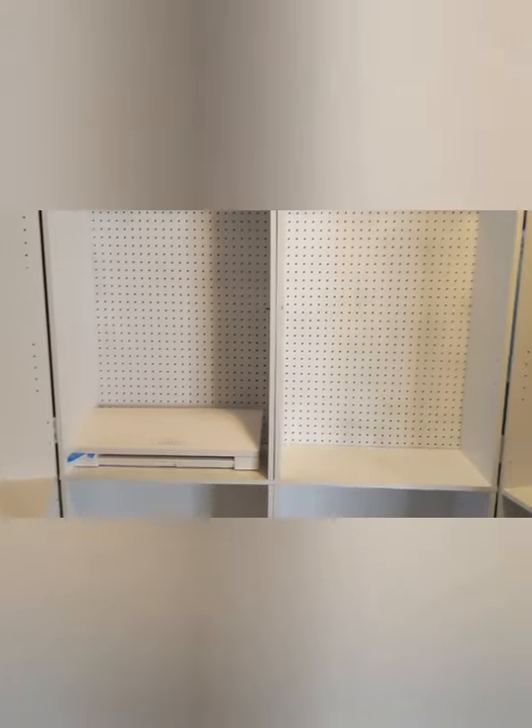And I still need to put all the shelves and the organizing stuff in.